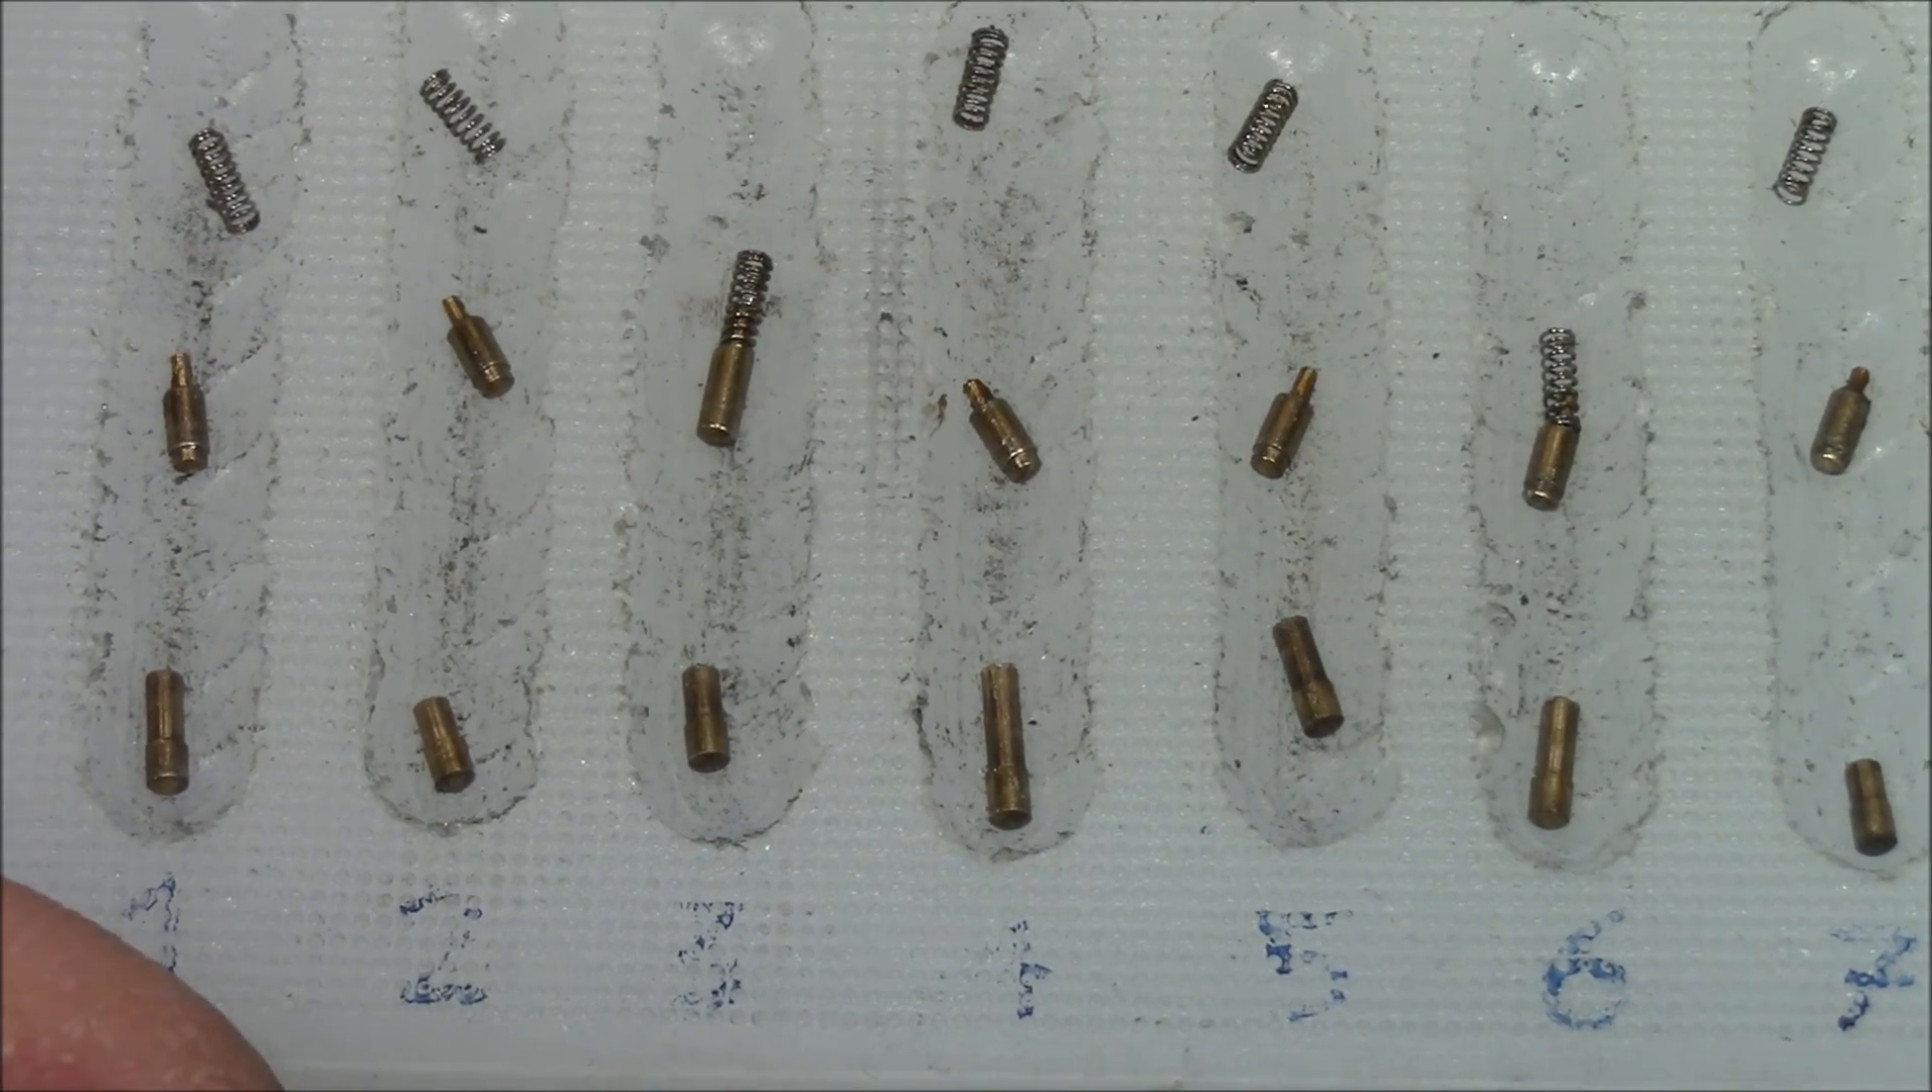So finally we have all the pins out.